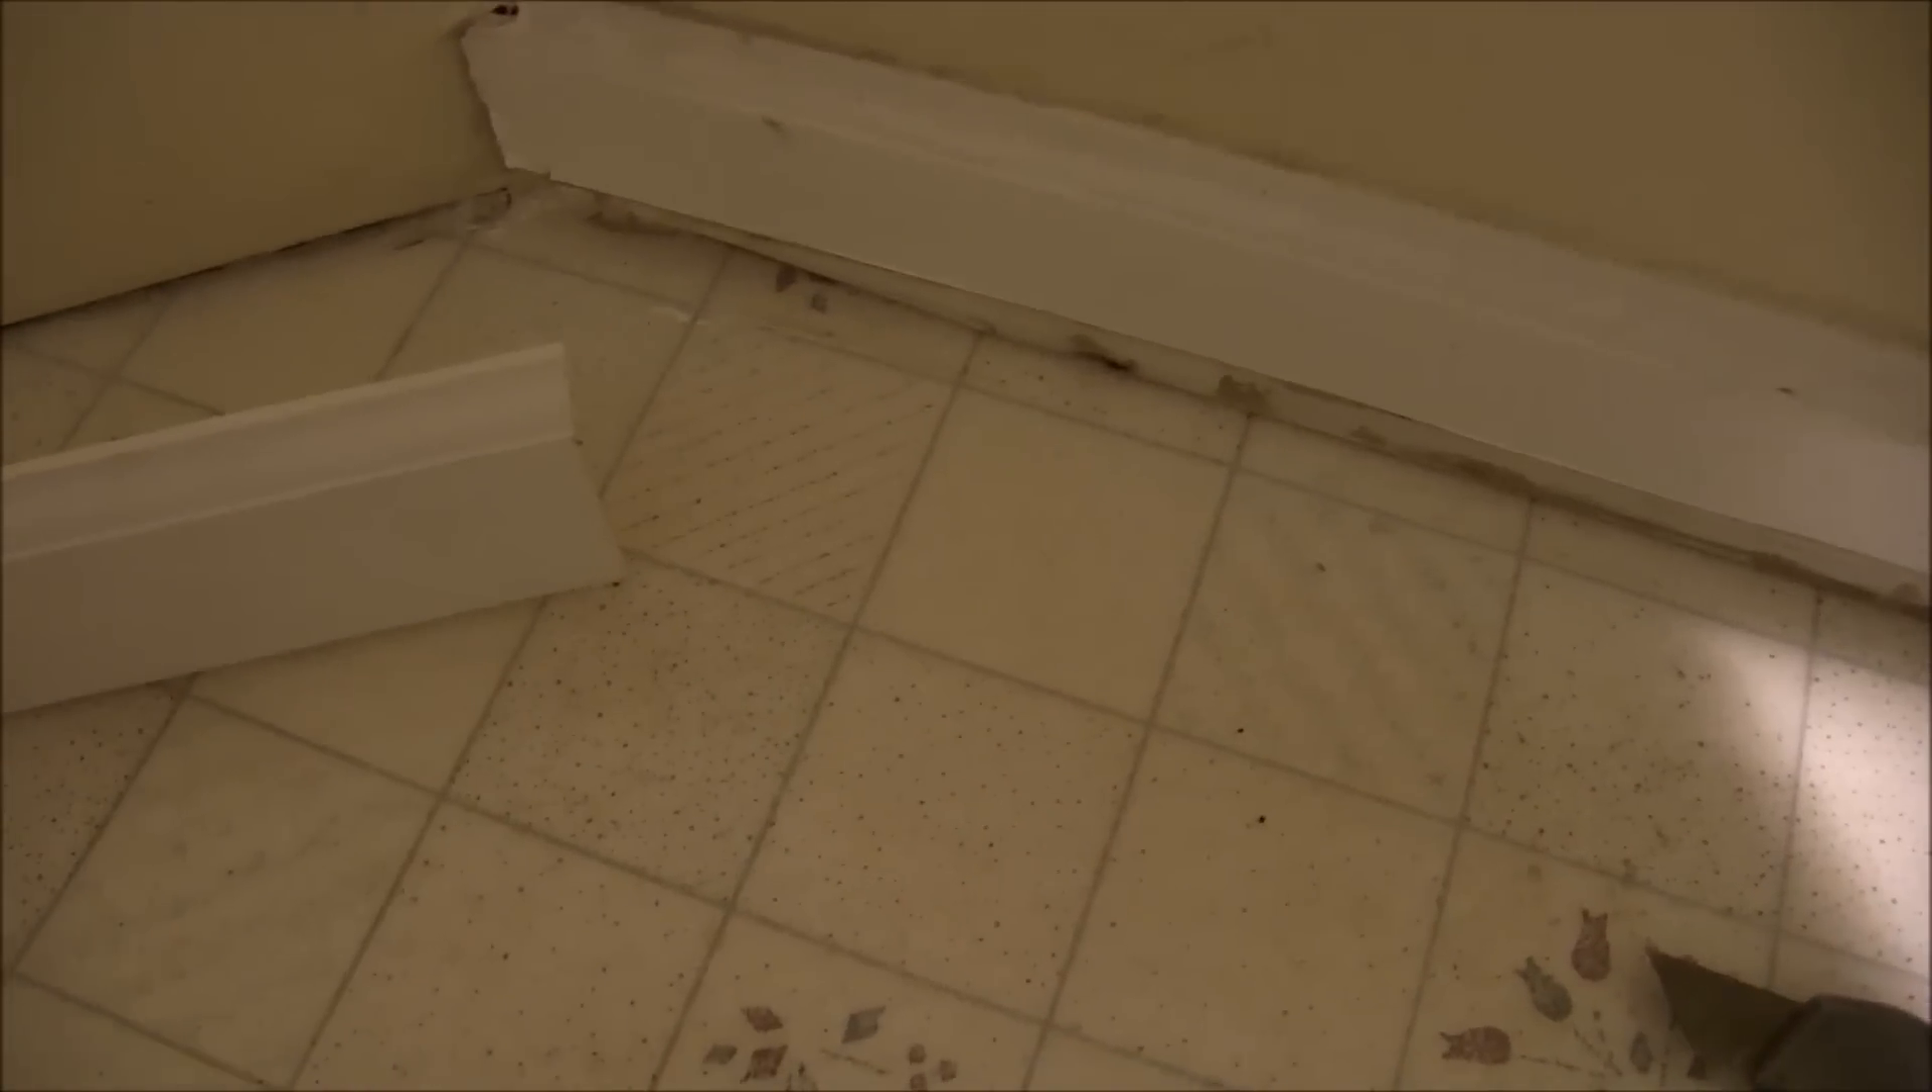See down here at the bottom, I've got a piece of baseboard here, that I've already cut, and I haven't nailed this one in place yet, ok?